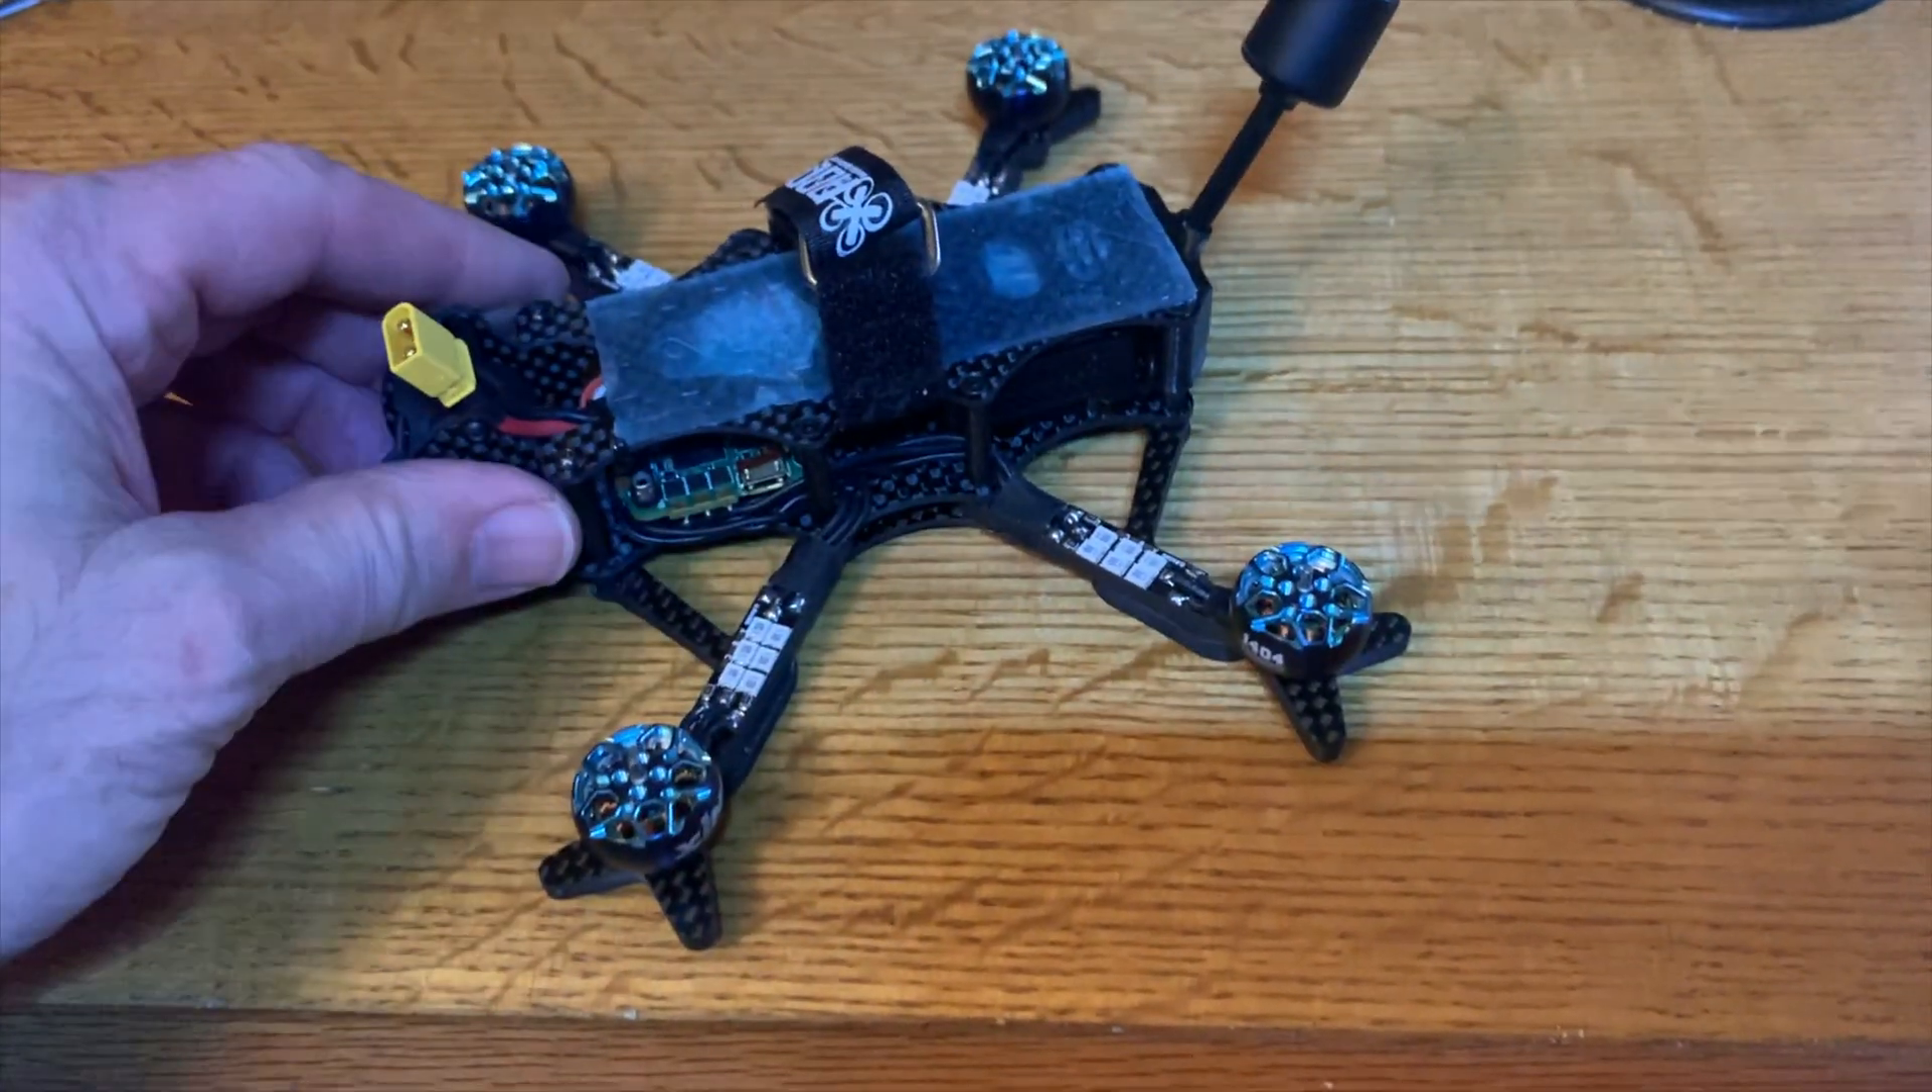I did add a battery strap.